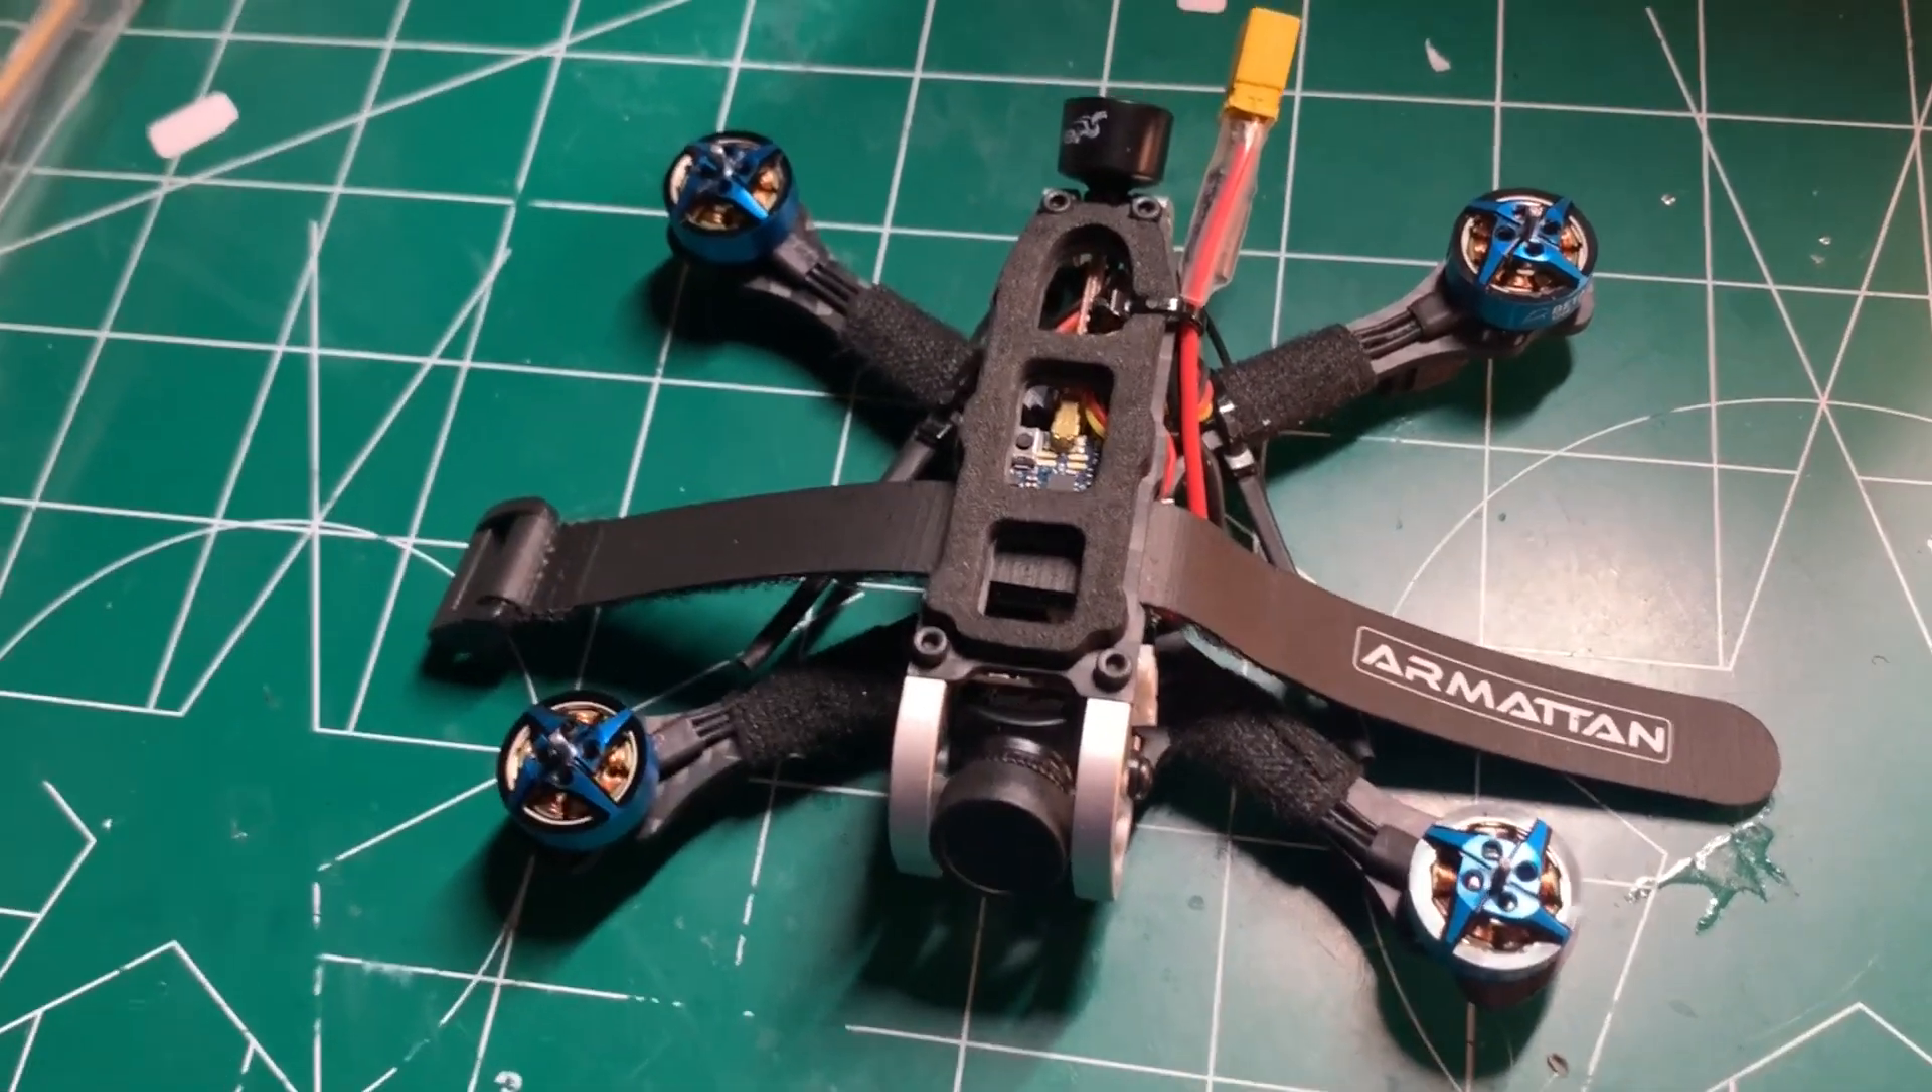So this is what the finished product looks like with the top plate on and the battery pad here.